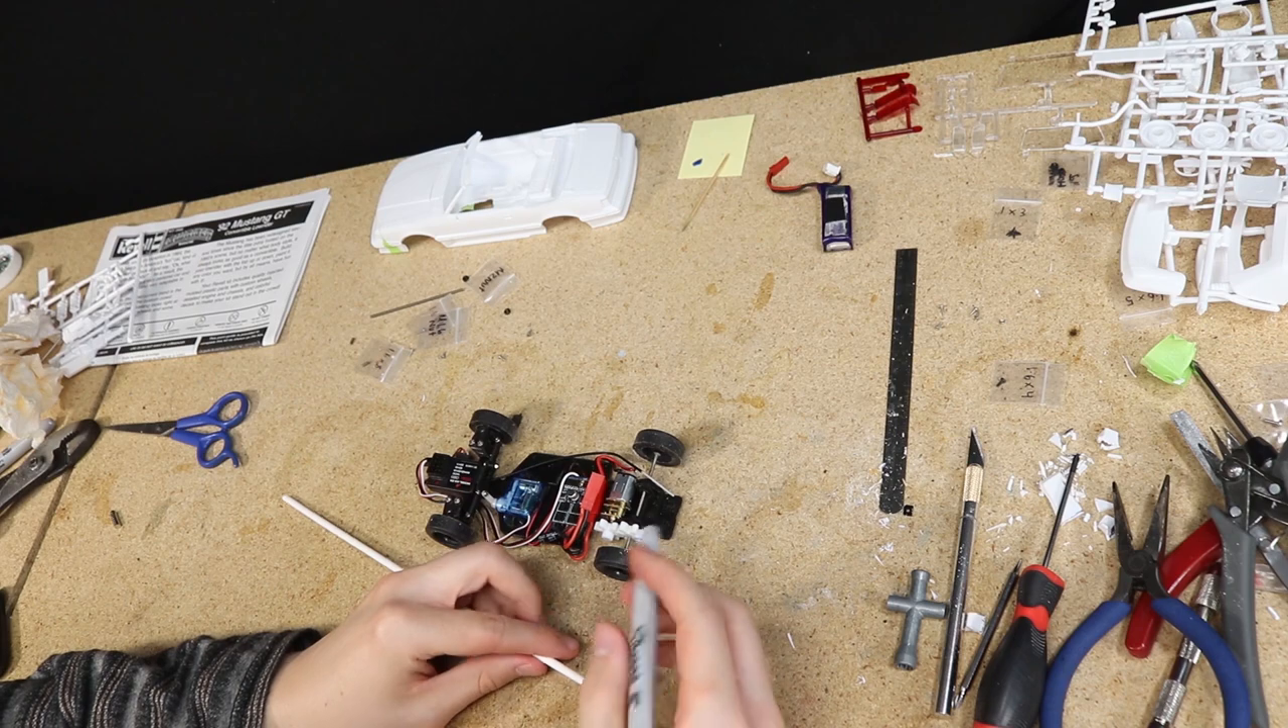With all of the electronics in place I'm now ready to make the body mounts.